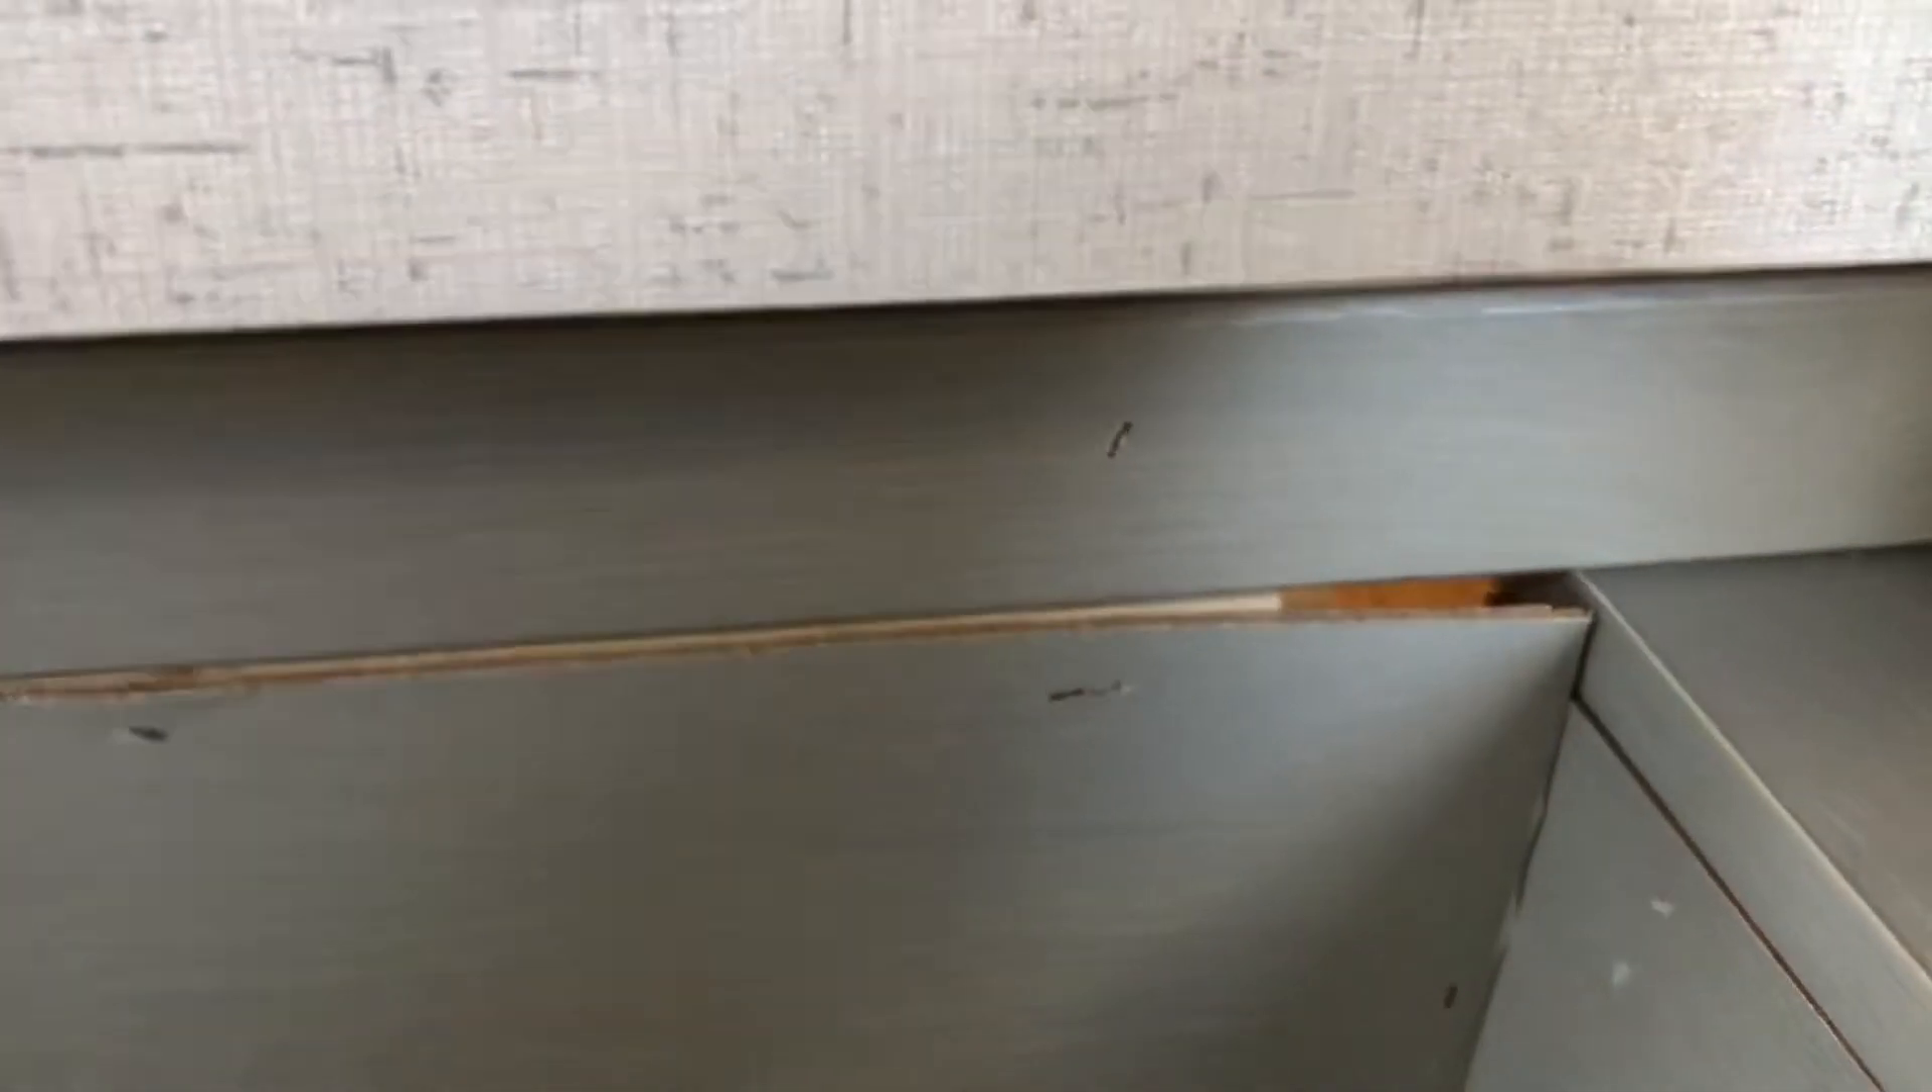There's a little gap right here that can allow mosquitoes or whatever bugs come in from the cargo bay on the edges of this murphy bed.